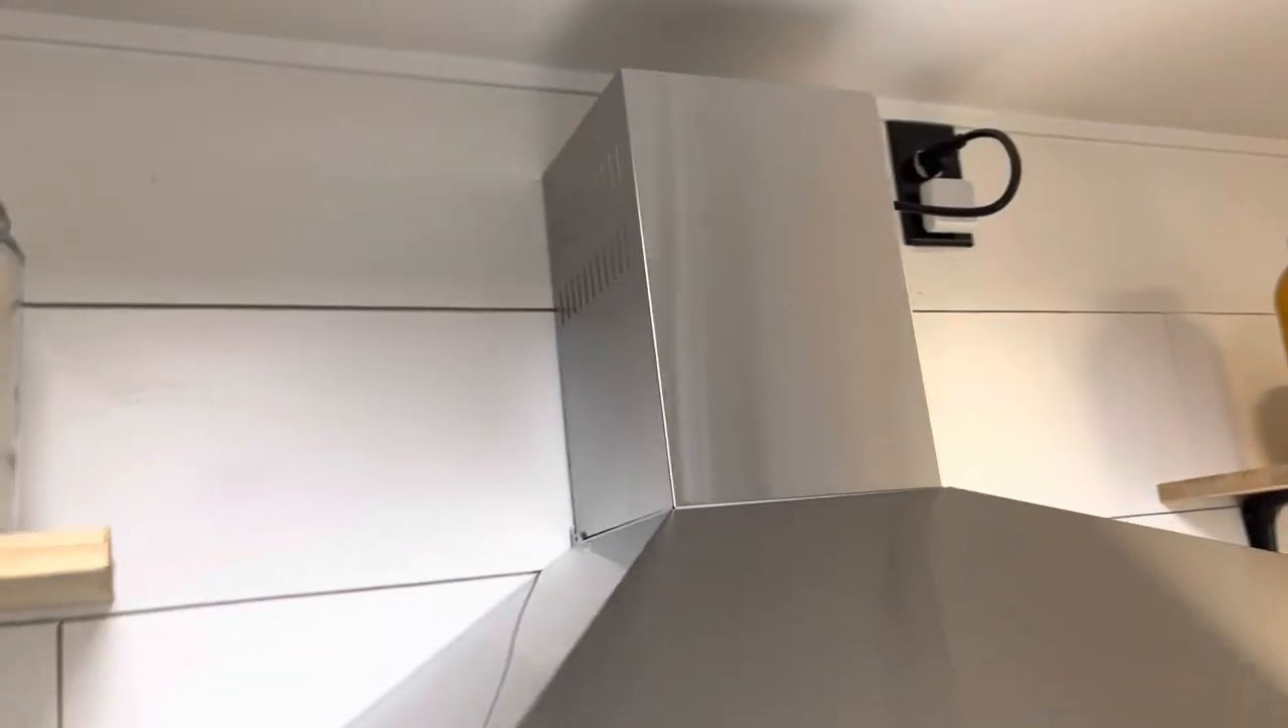All I did was just put this cover on just to hold it there for now.